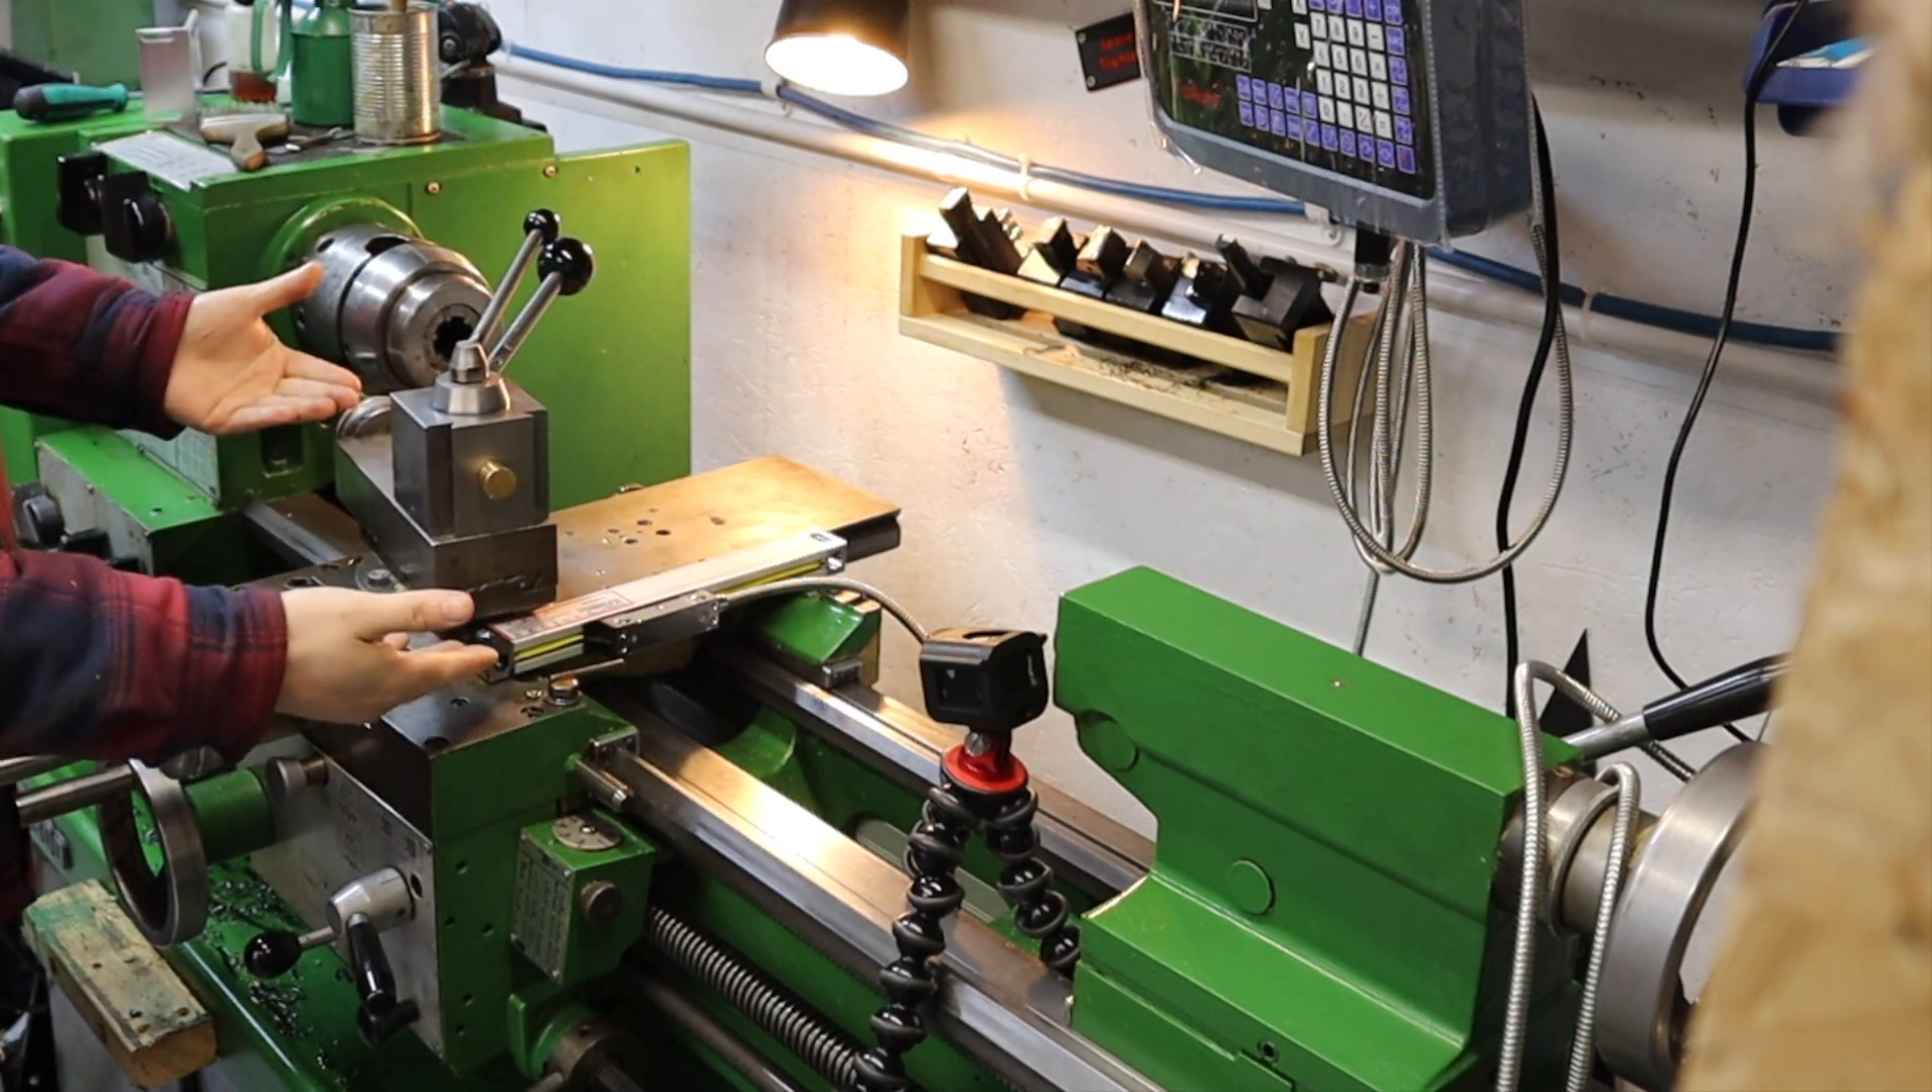Right then, I've got the top slide attached back onto the lathe. And I've also mounted the scale onto the side of the top slide where we drilled and tapped those holes.